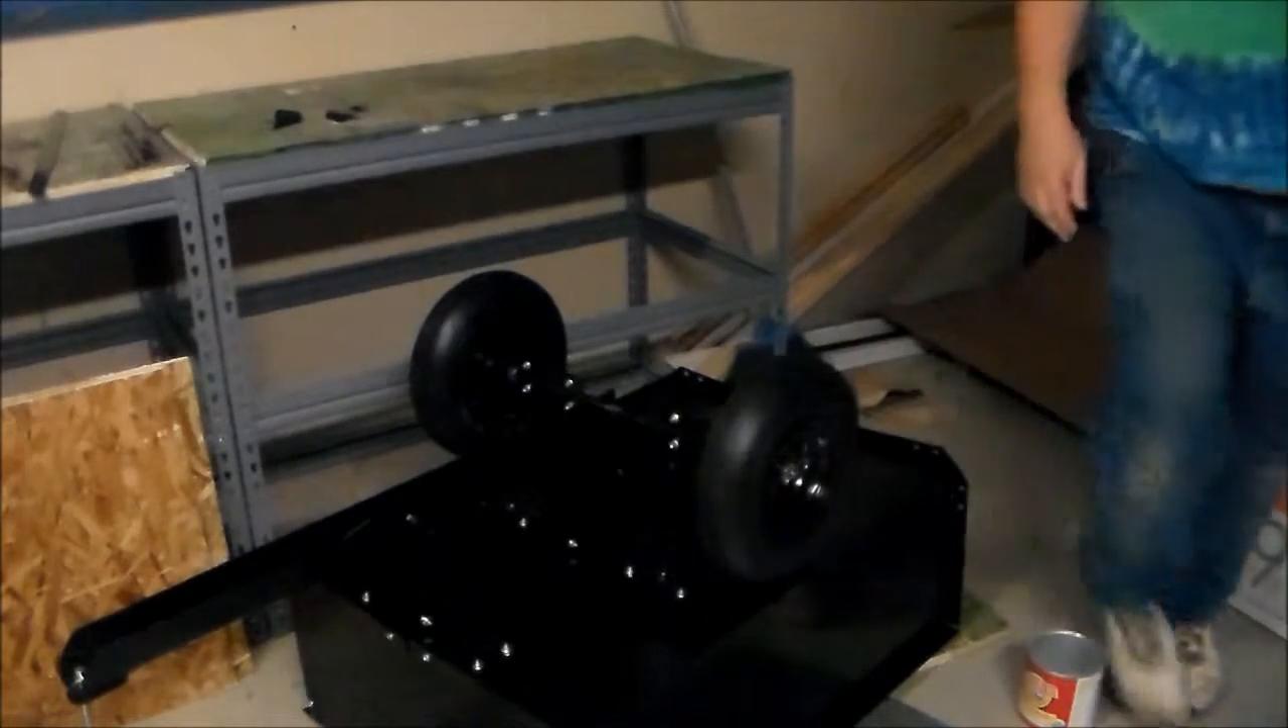There are the two wheels all assembled and on.